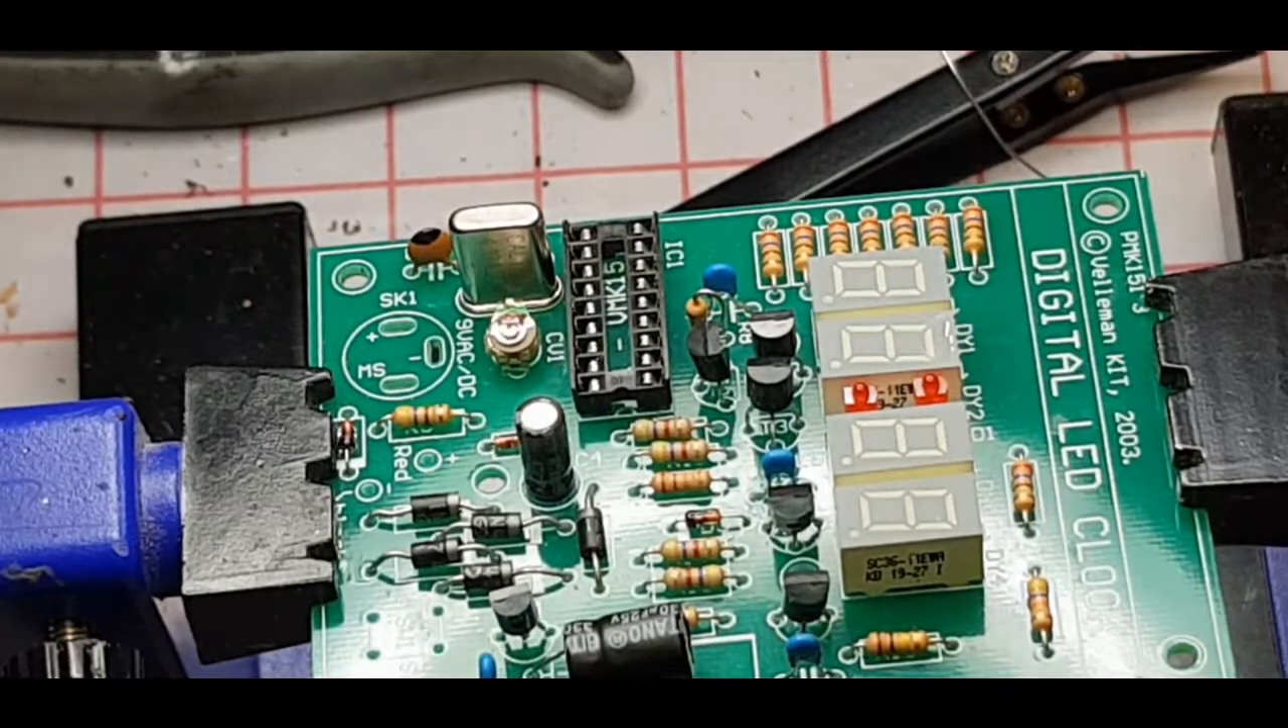So we've done the leds we've done the crystal now we have to insert the chip.